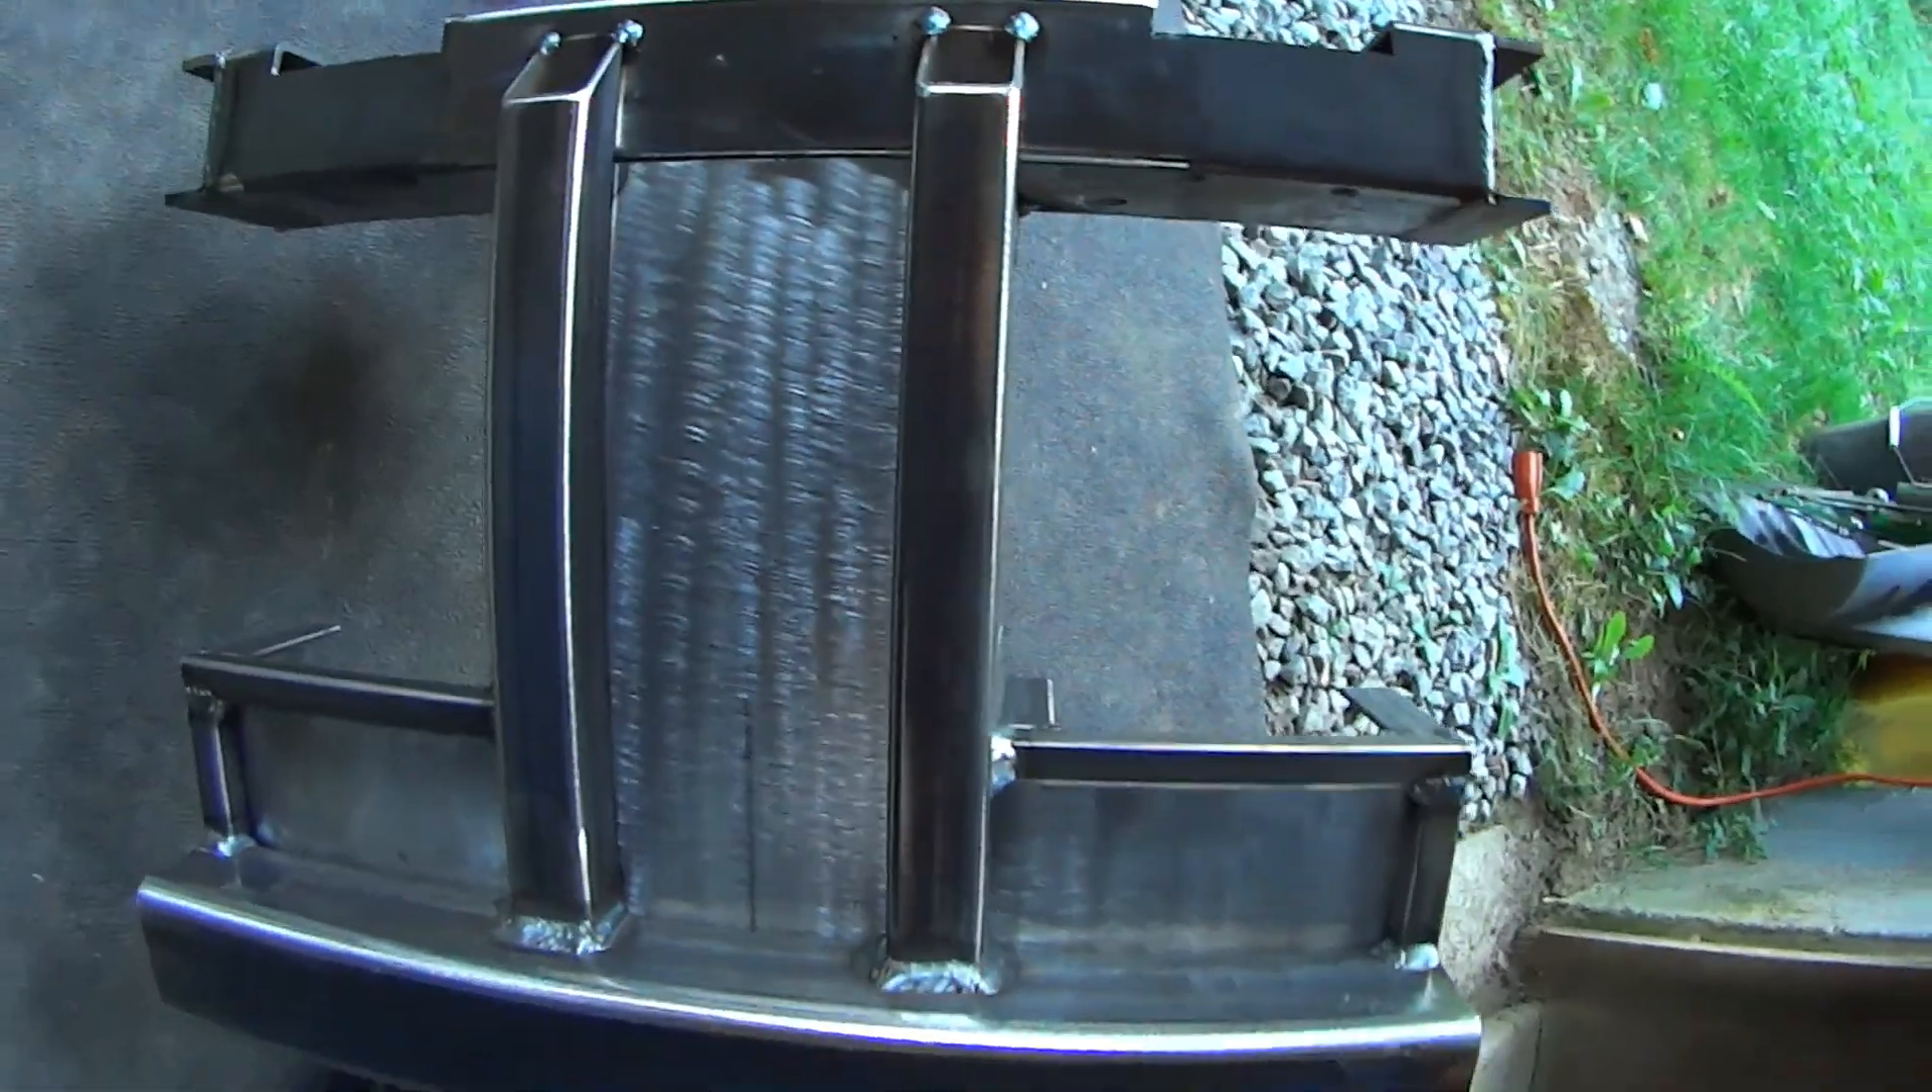You'll see I just tacked the tubes down here. That's what the bottom of it looks like.